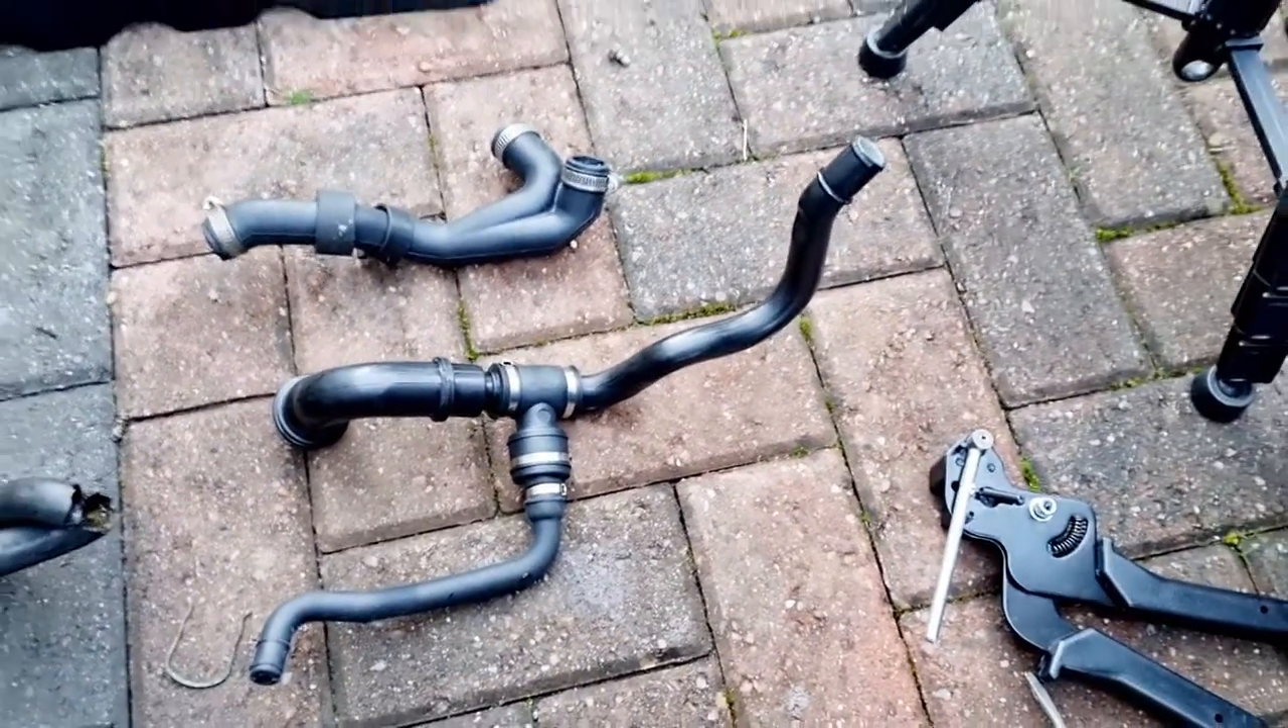Okay, so we have all the new piping fitted together, nice and neatly, as you can see, in the same format as it was taken off the car.